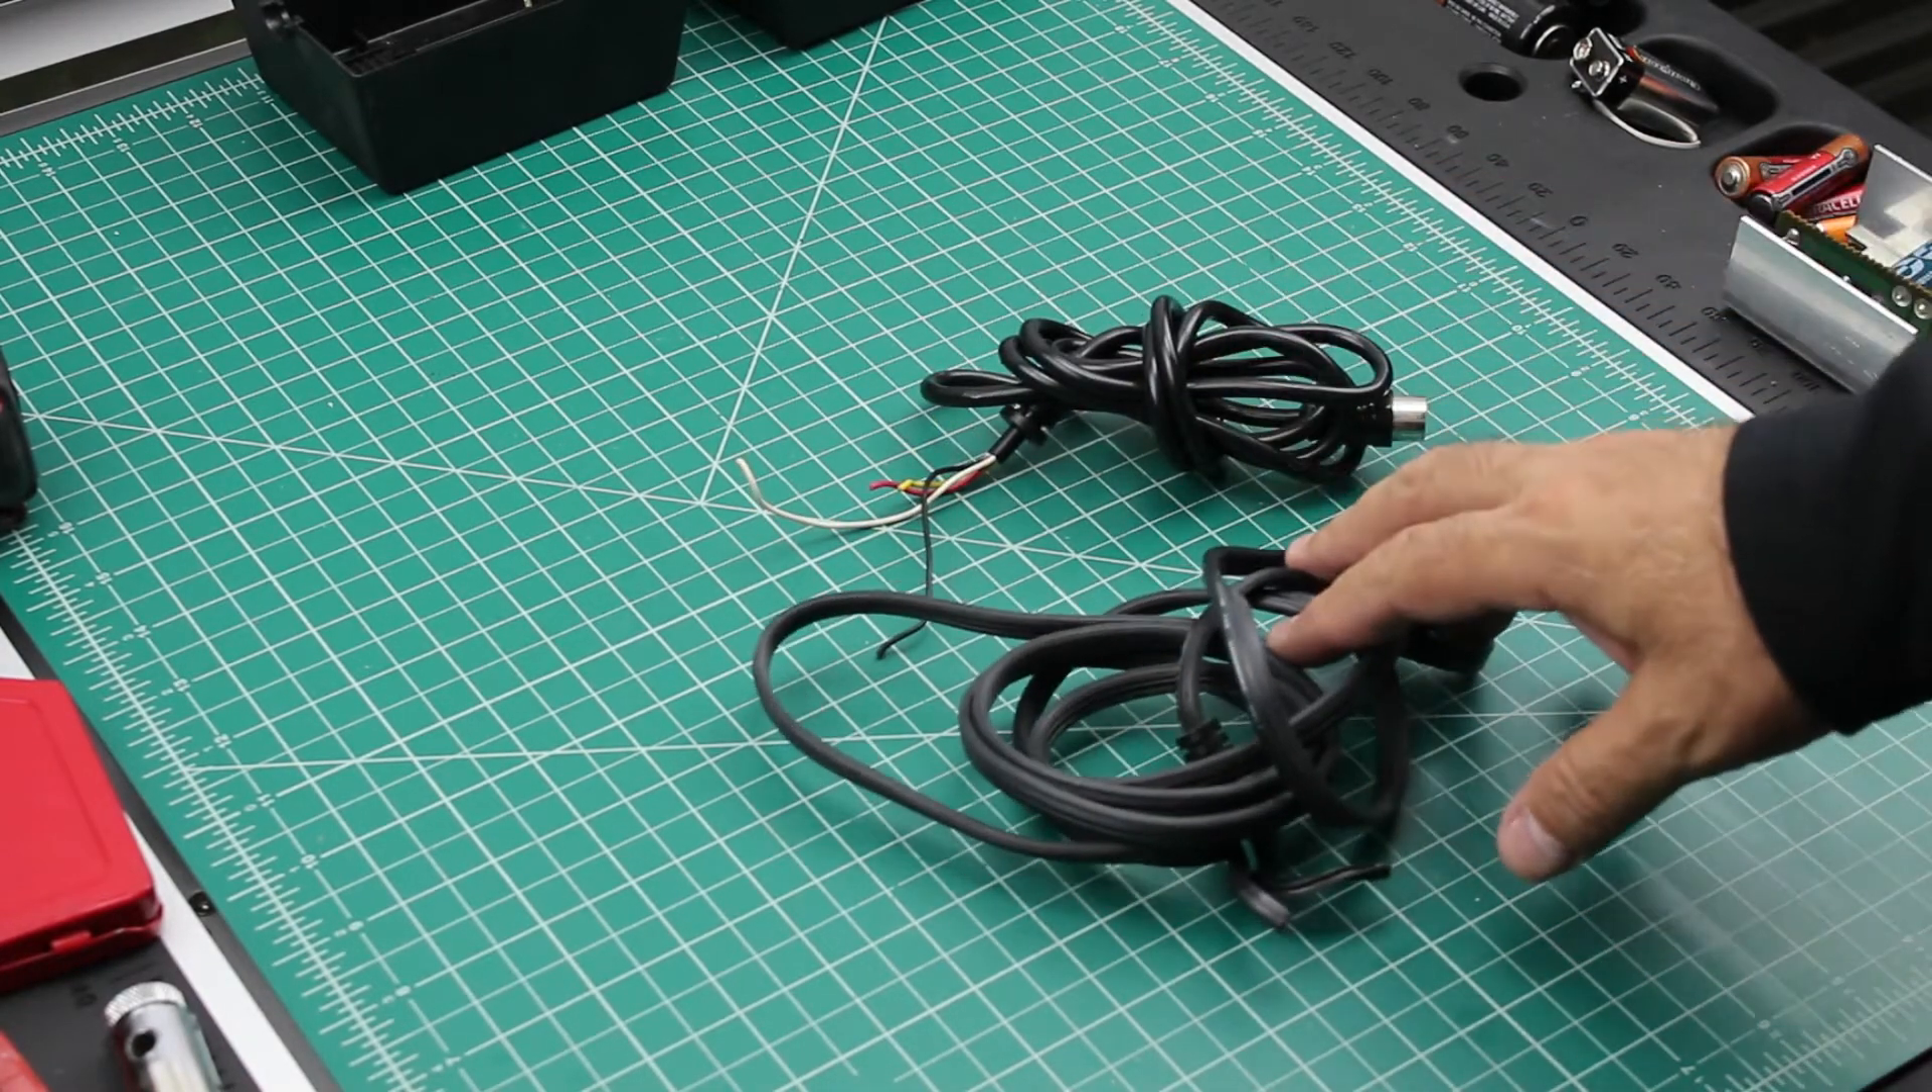So I disconnected the wires clipped them from the old power supply.